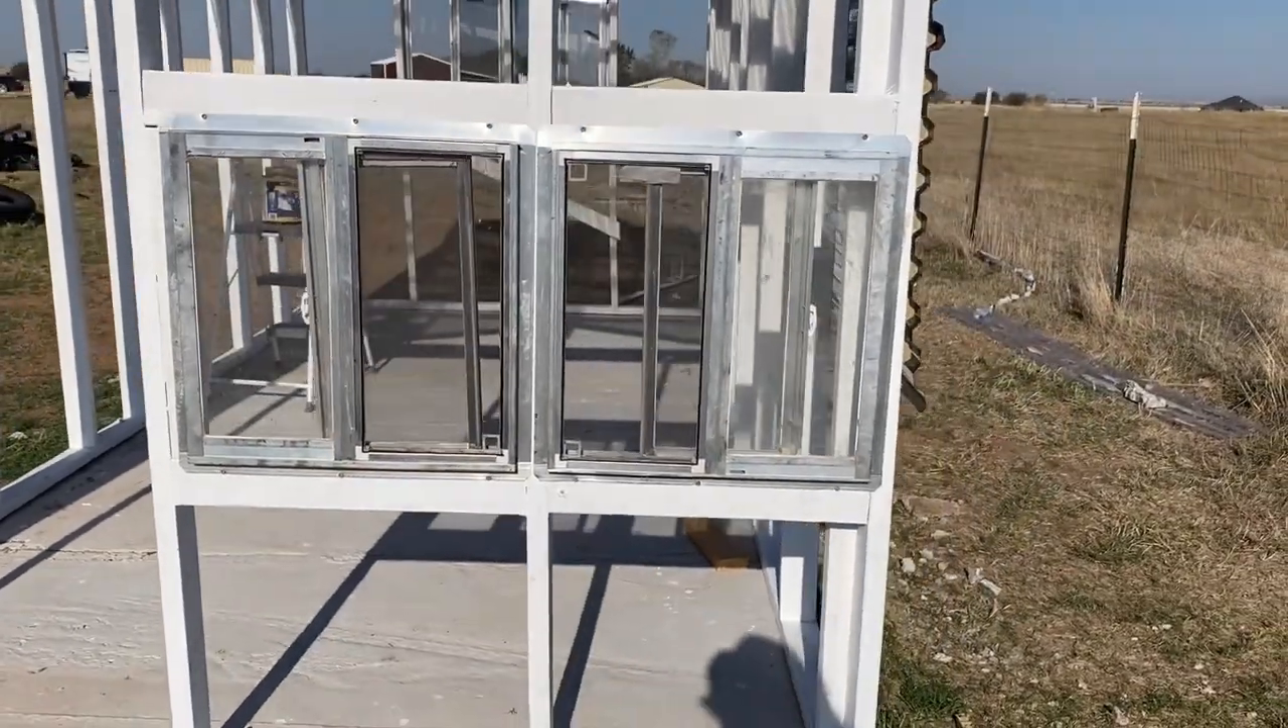But there you have it, man. Got the windows mounted in there.